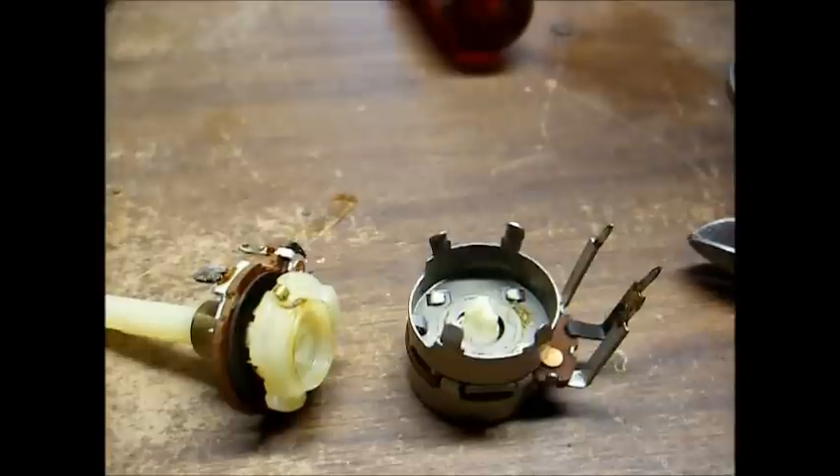Okay, here's our tone potentiometer removed from the chassis.